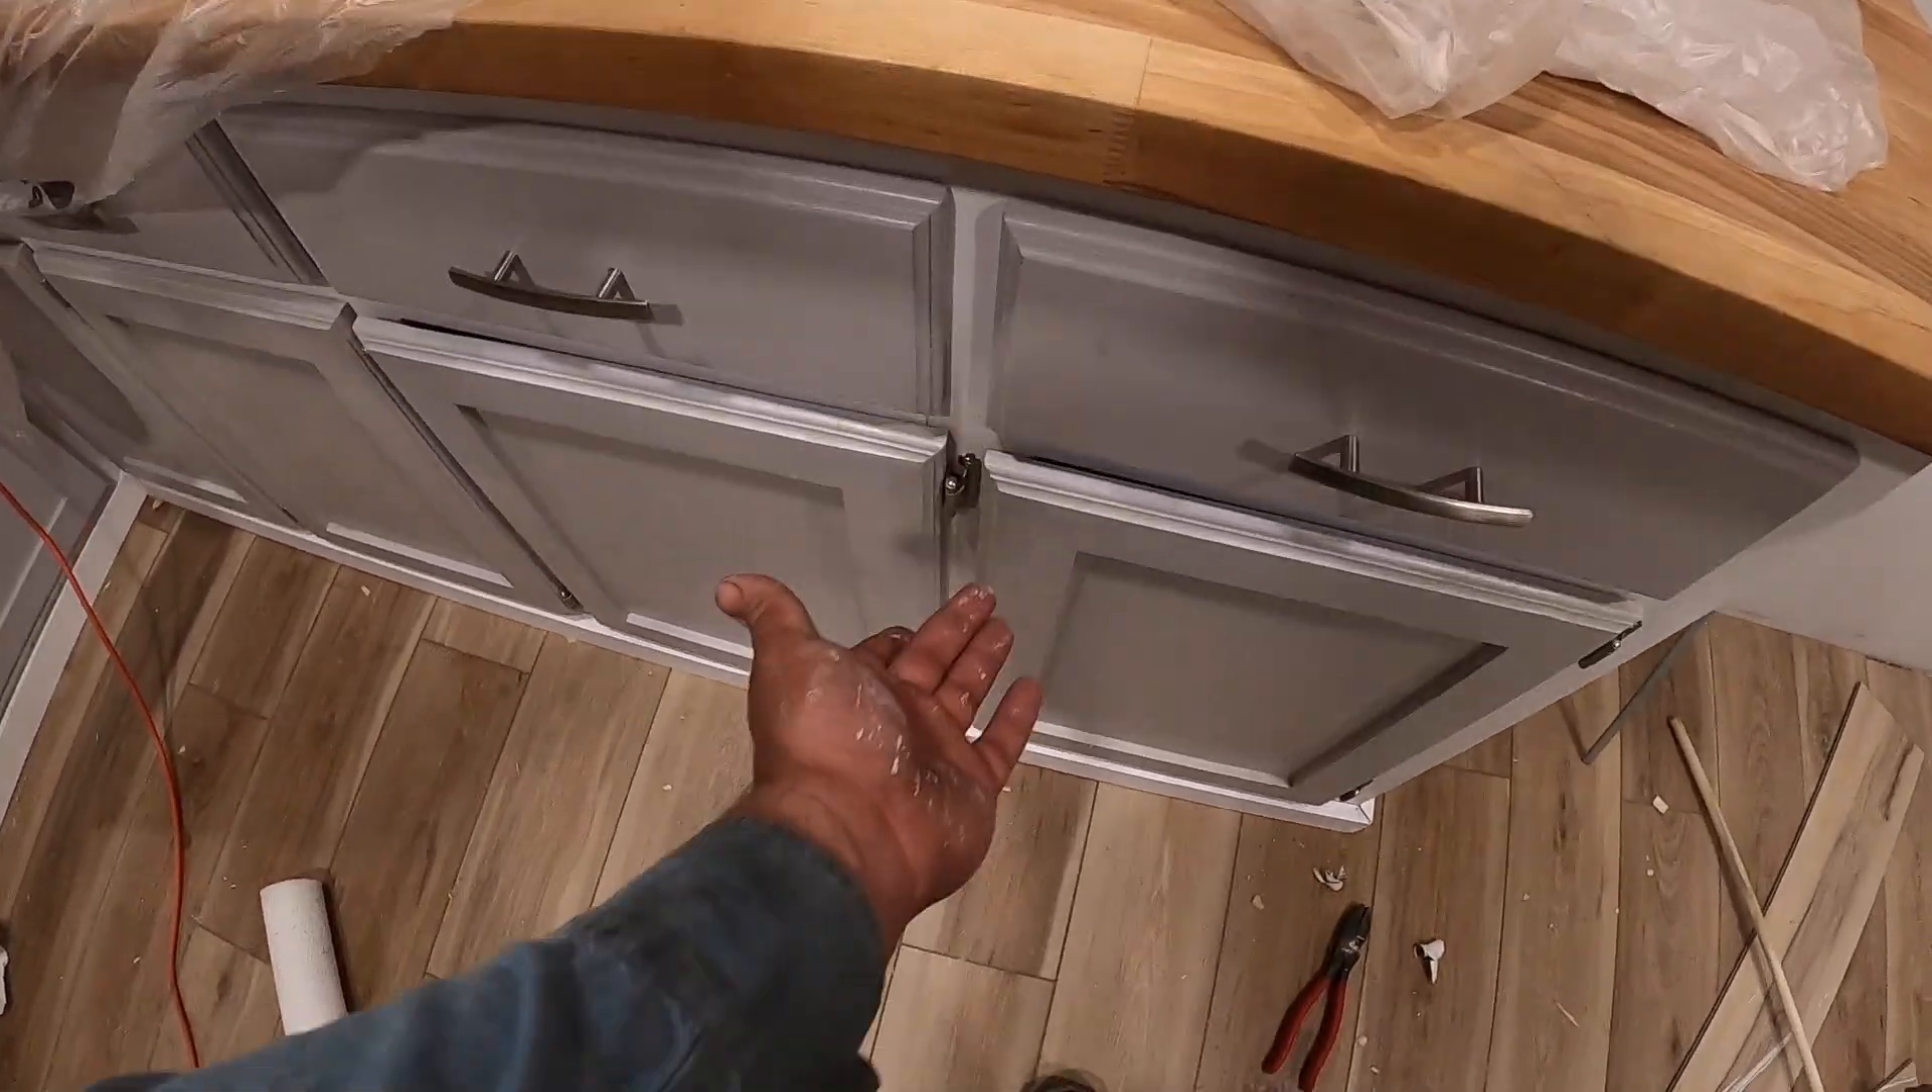All the cabinets here are finished other than the doorknobs.